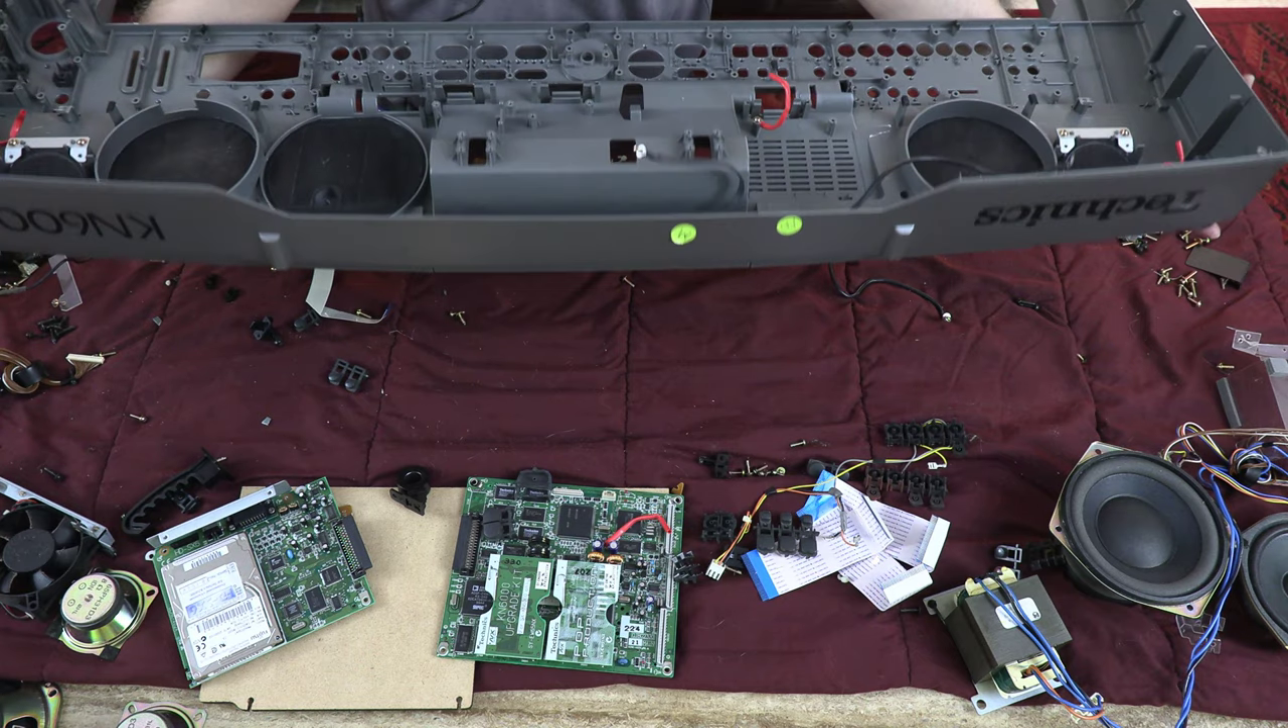There's nothing else left here except for the empty shell it's just an empty shell.